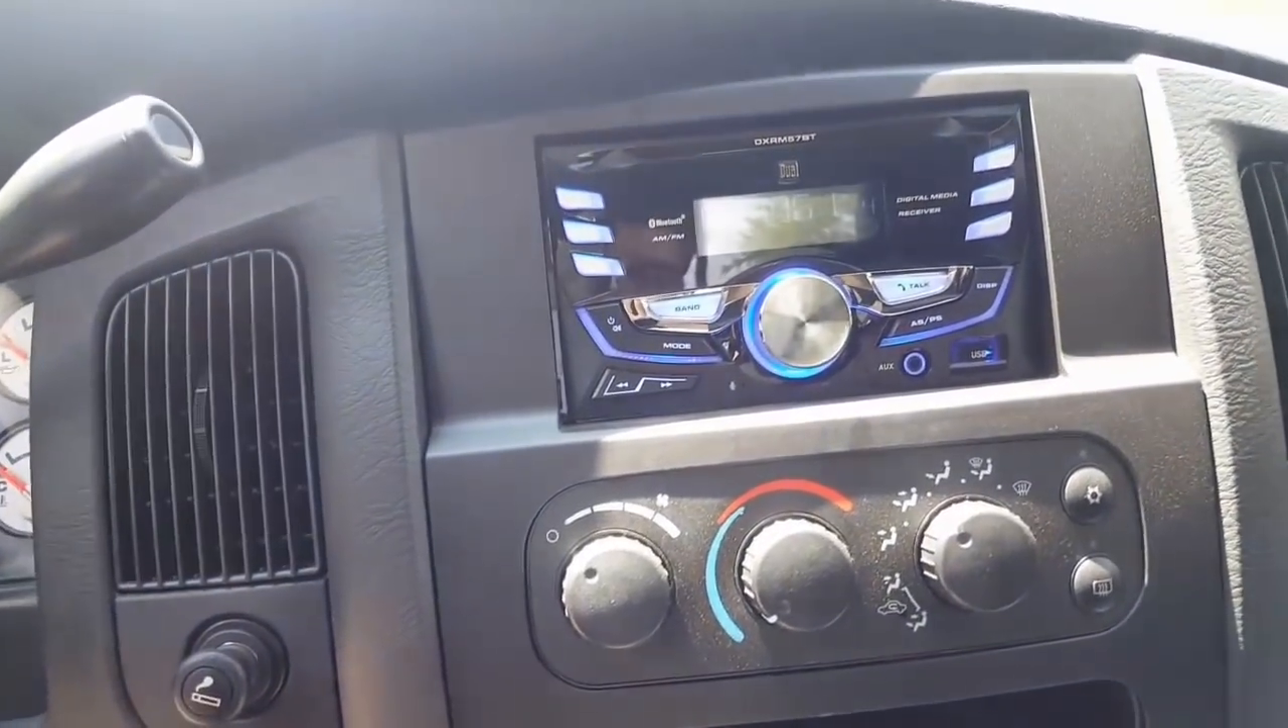I really thought that there was going to be a whole lot of gaps that was going to, you know, allow you to see back behind the radio. But it's actually not.